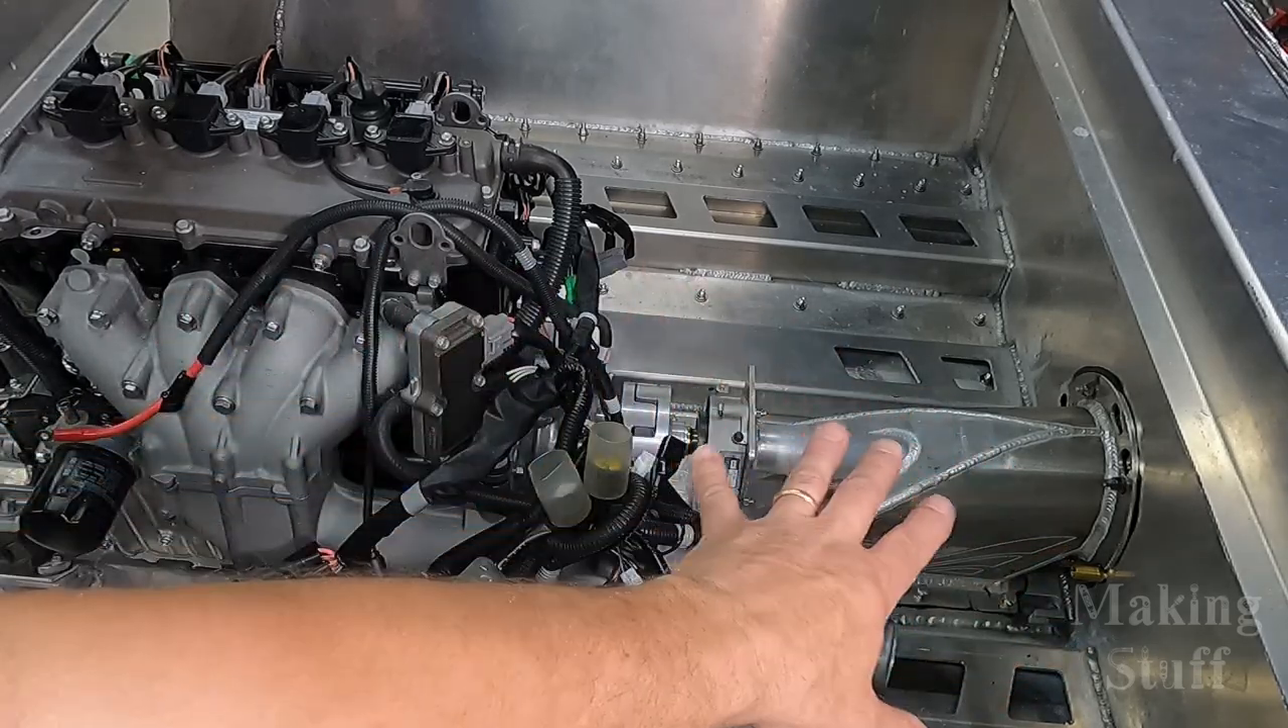So here's where the project sits right now. The engine is mounted in the boat.